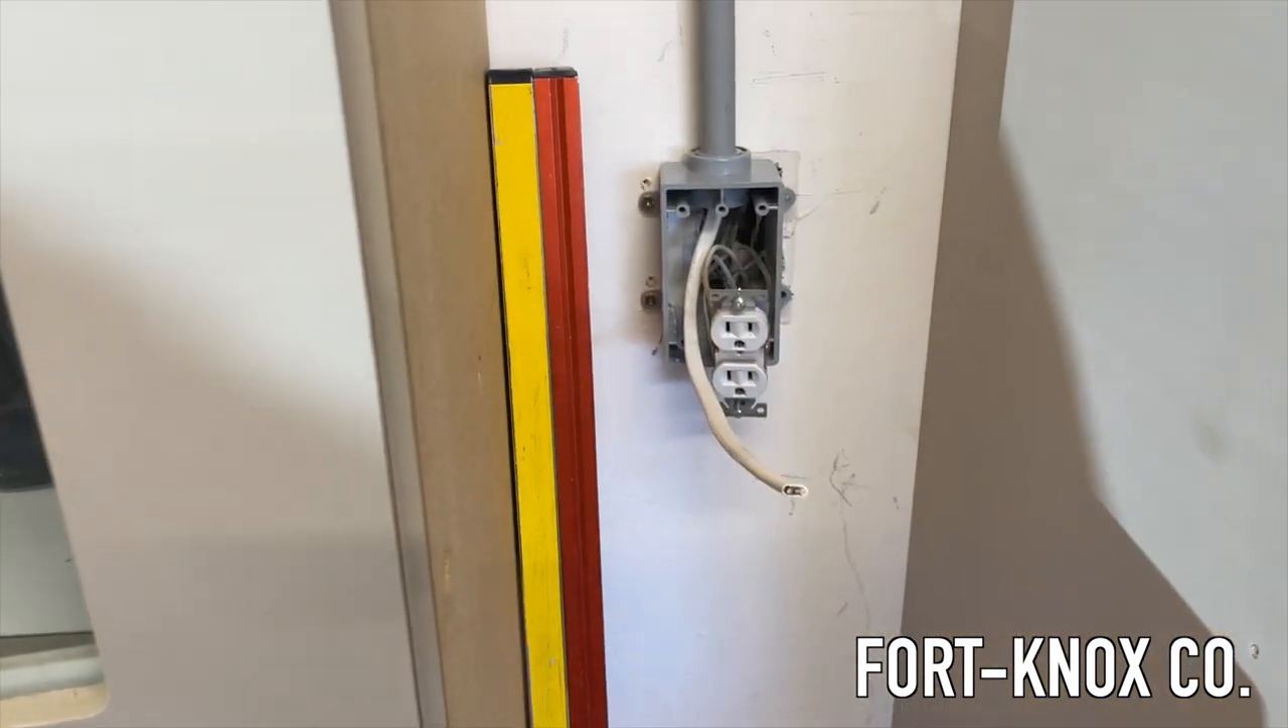So now all i have to do is strip that wire back and plug it into the back of this outlet.